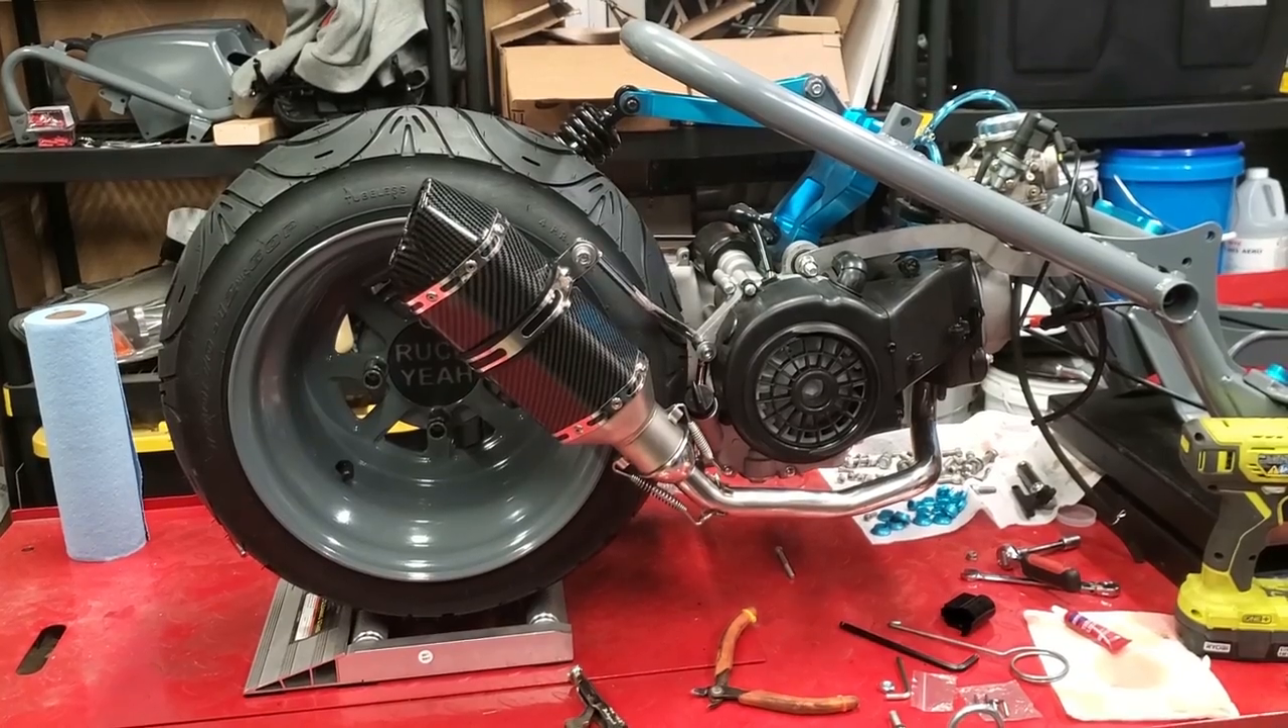All right, so there's the exhaust all bolted up, and this engine is ready to rock.